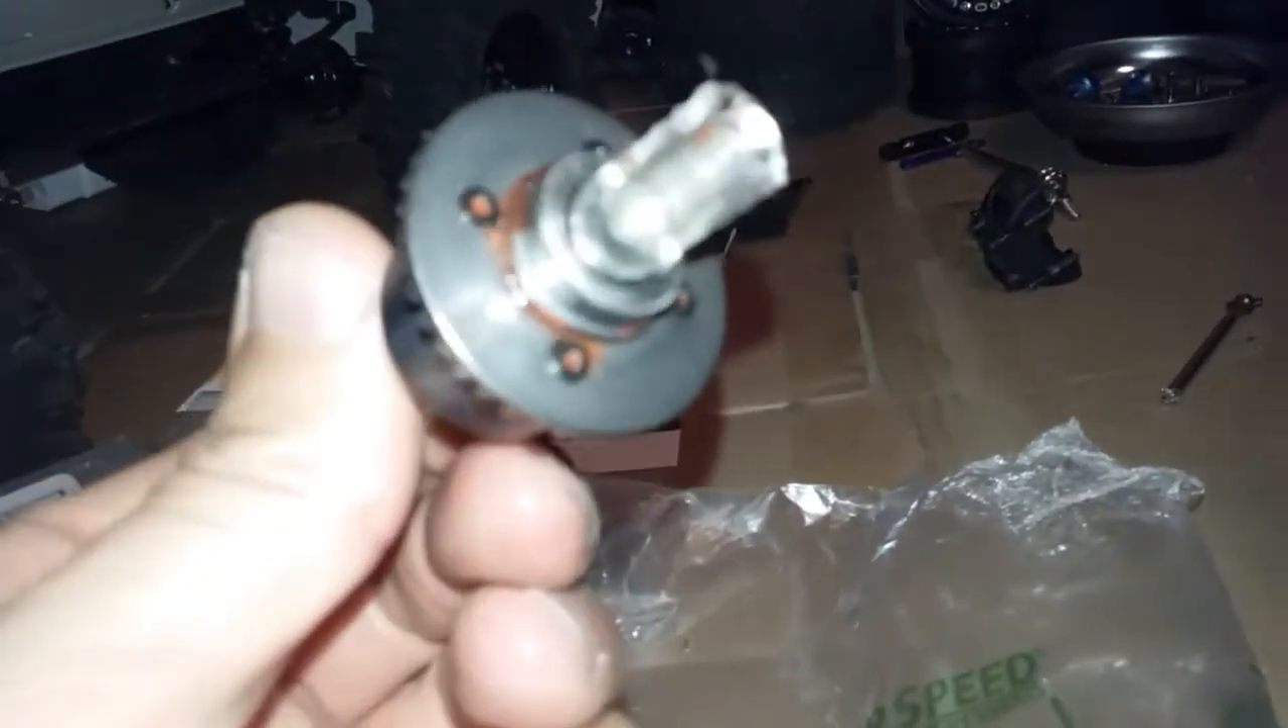Next thing I need to remove are these four screws here. These four allens. Uh. To separate this ring gear from this differential cup.